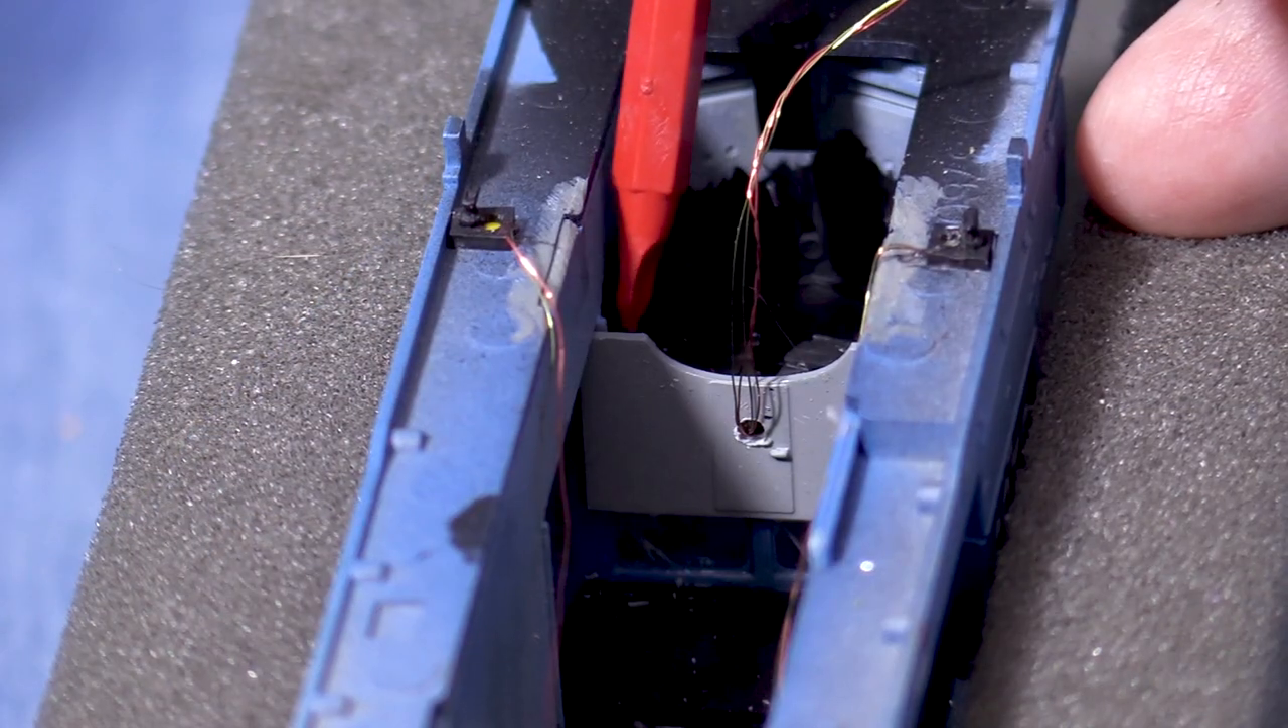I've pulled the wires through the bulkhead.